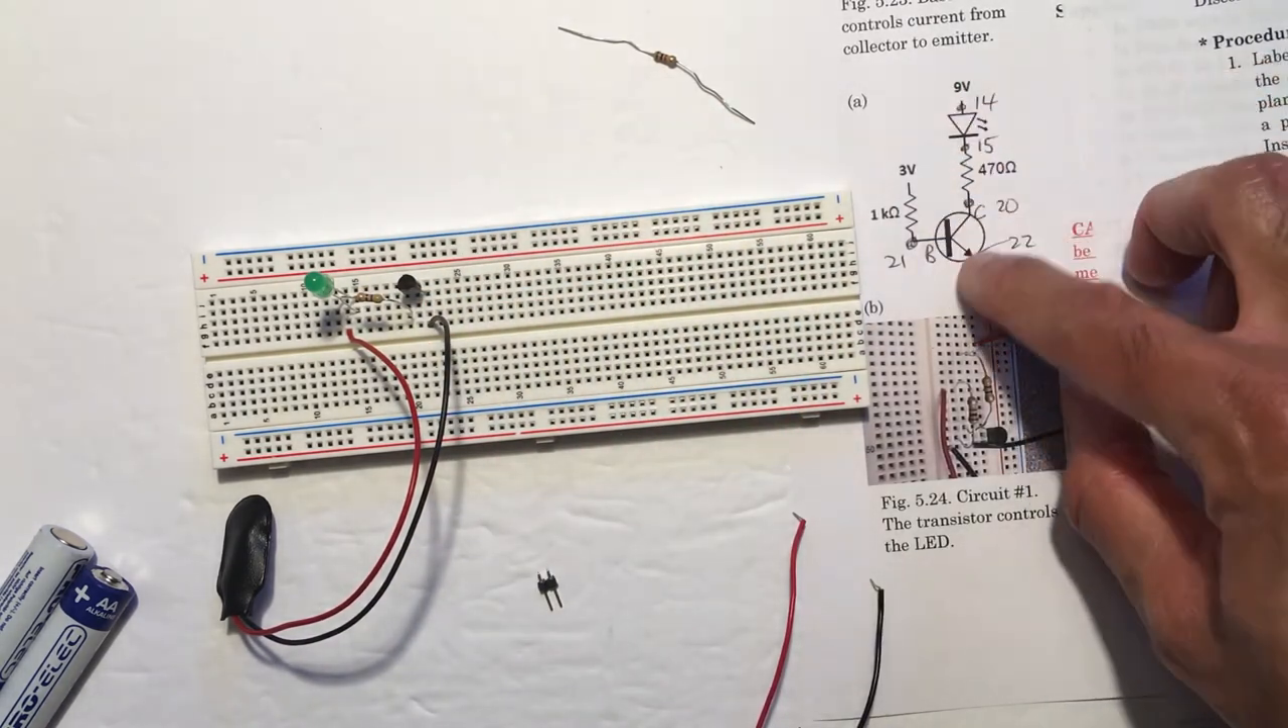Okay, notice I haven't plugged in the battery just yet.